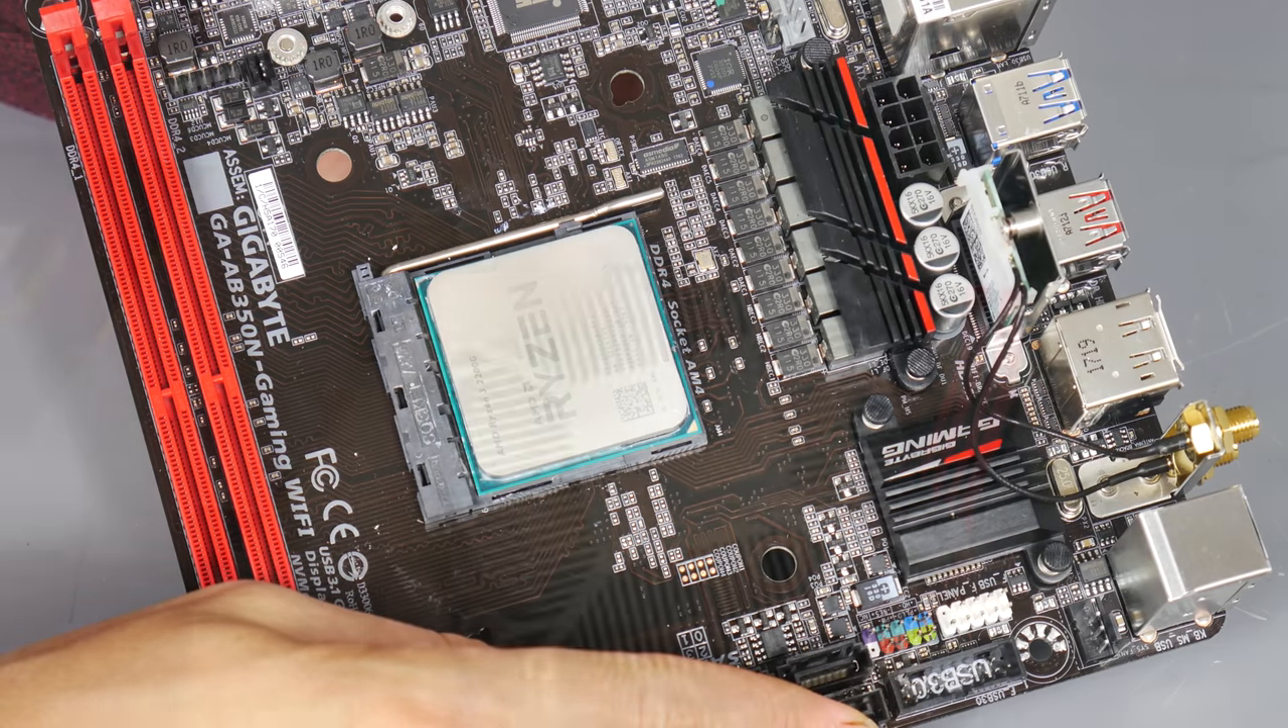That is your processor locked in place.